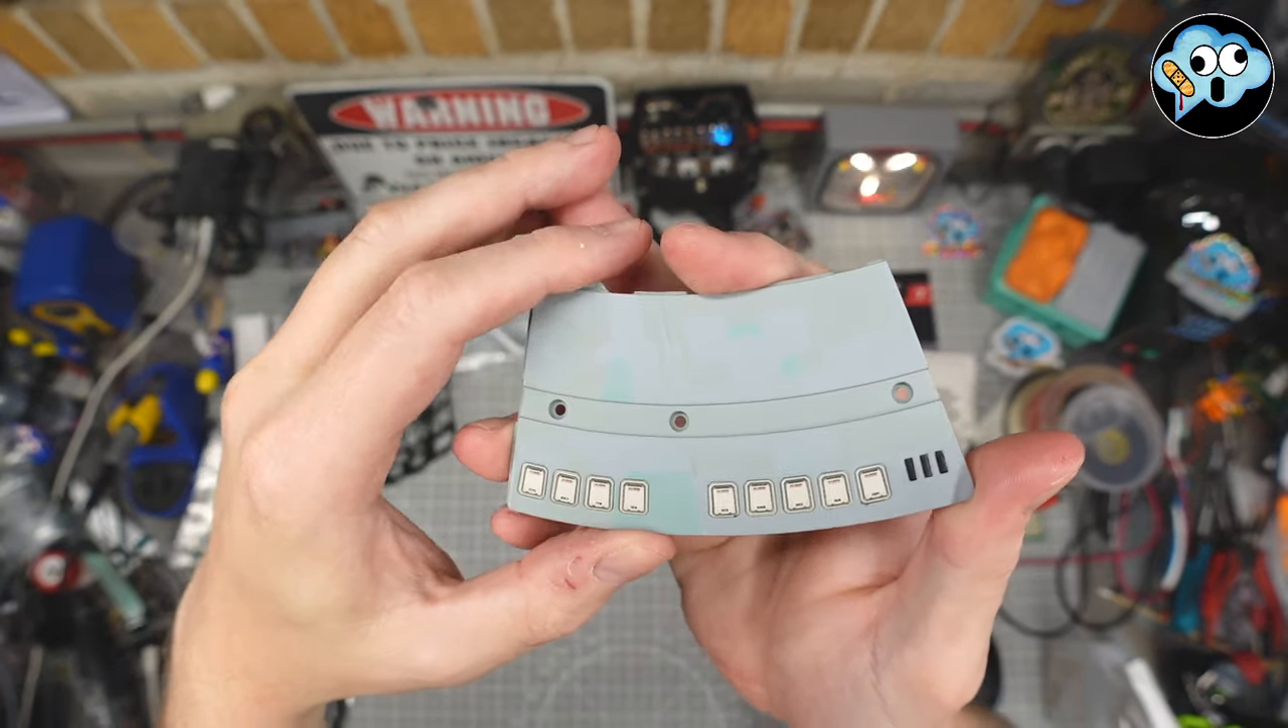We've got our panel here from stage 23. Got all our escape hatches in and our black windows in.